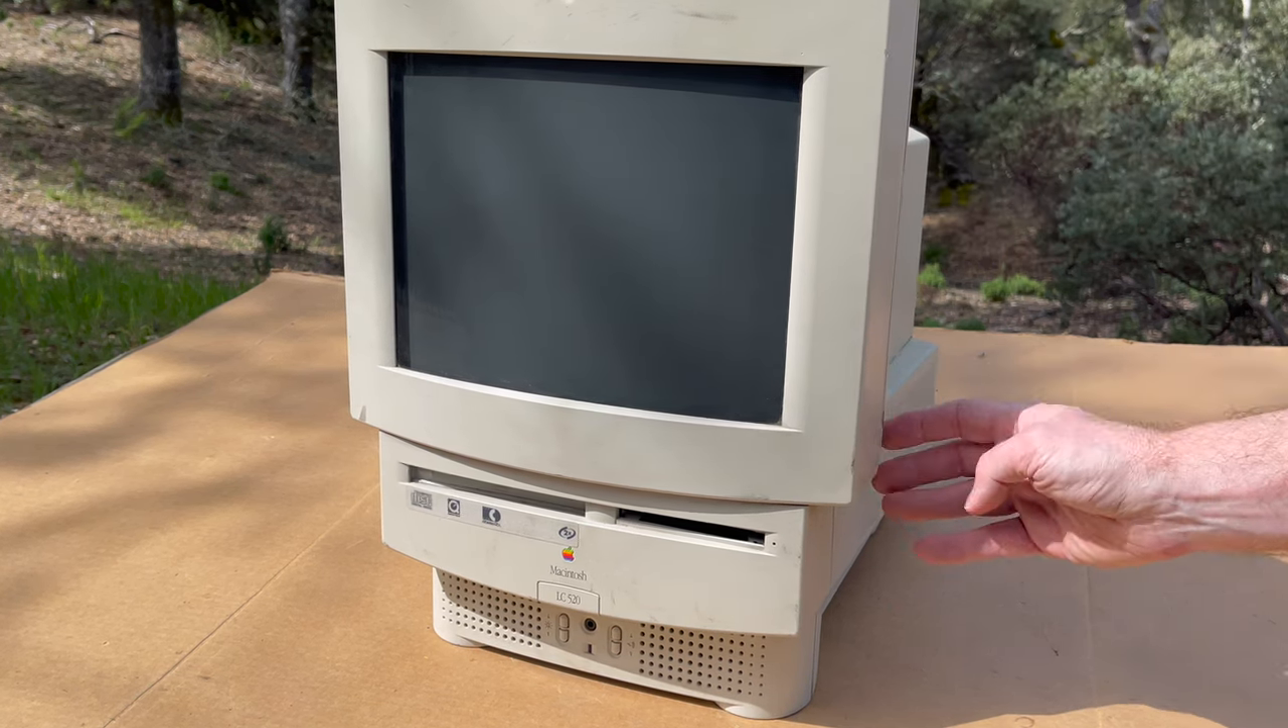All right so the case went back on okay and actually the front part is kind of secured by the back.